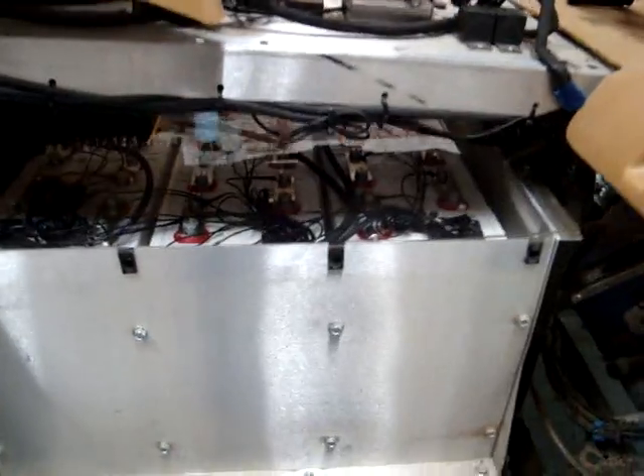So here we have the top of the battery box removed.